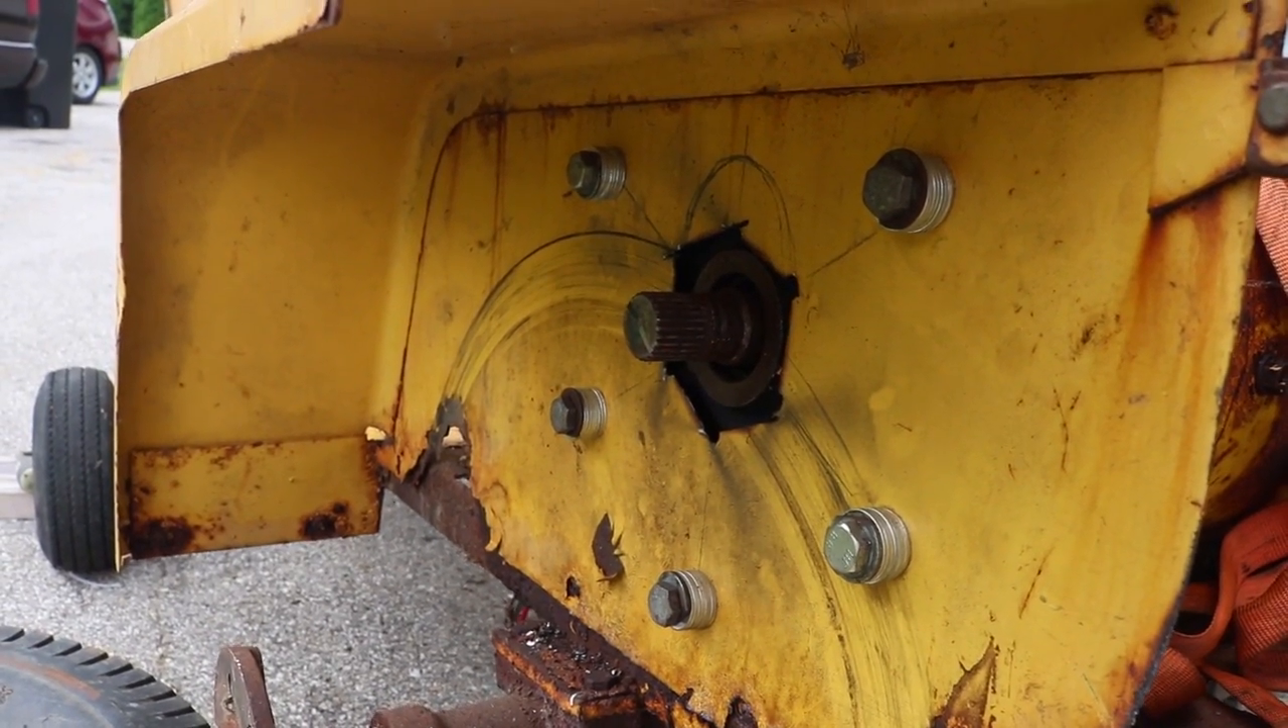But the motor is so big, the drive shaft actually sticks right out through the side.